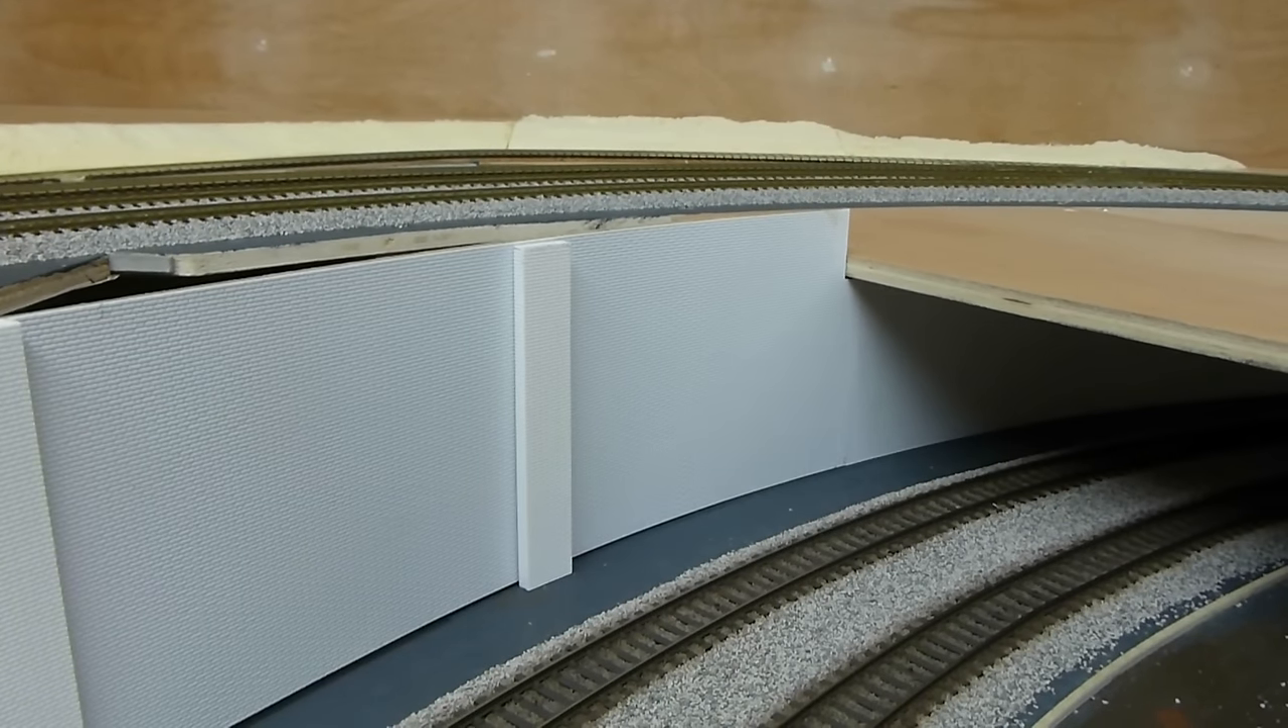As I continue round, here's the curved retaining wall that I've just kind of glued the brick work to today.